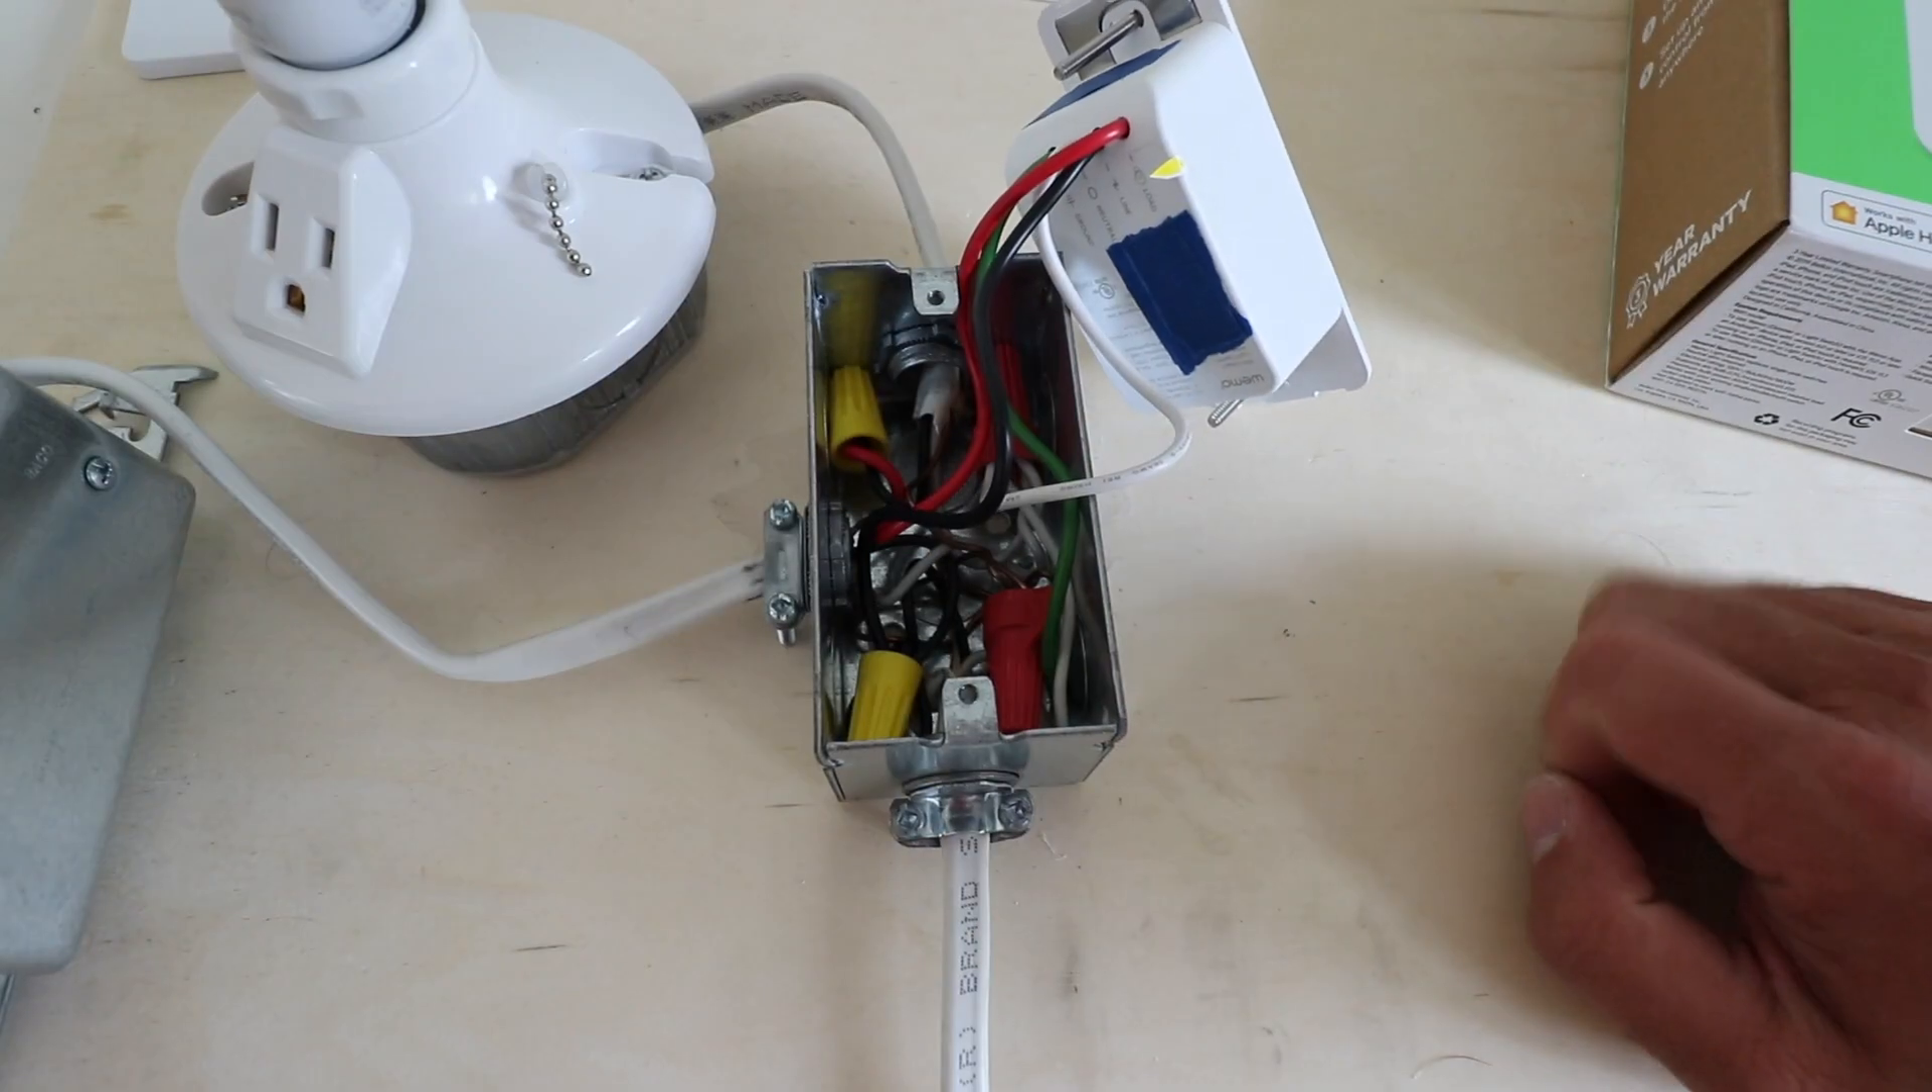Now we've got the wires folded into the junction box and we're going to take our wemo smart switch and install it into the junction box.